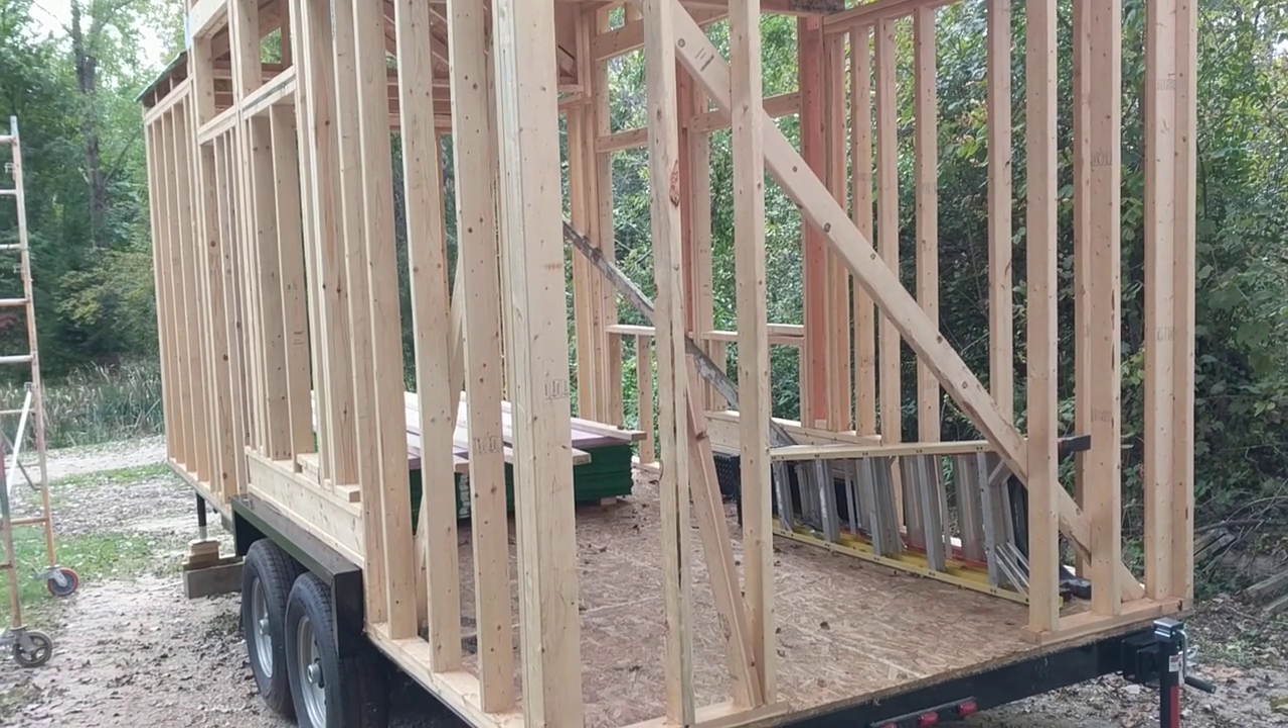We do have the vinyl windows they're waiting to be put in.